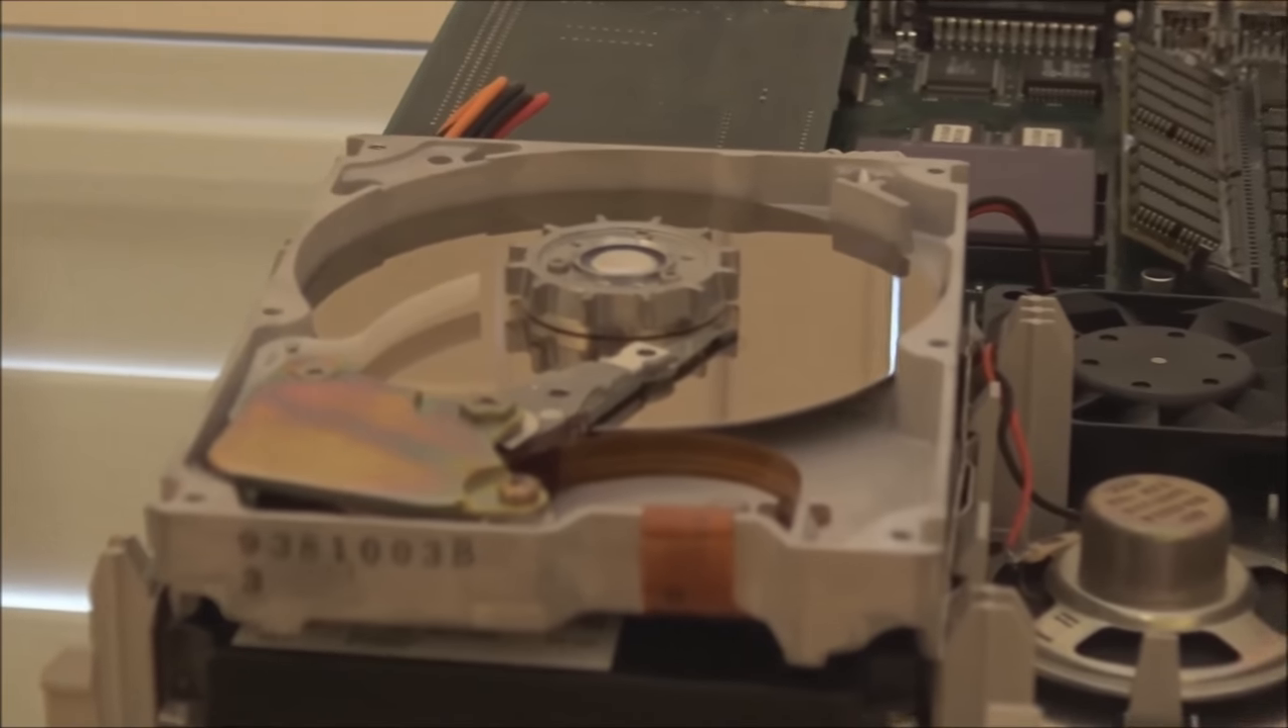So I've left the top cover off.